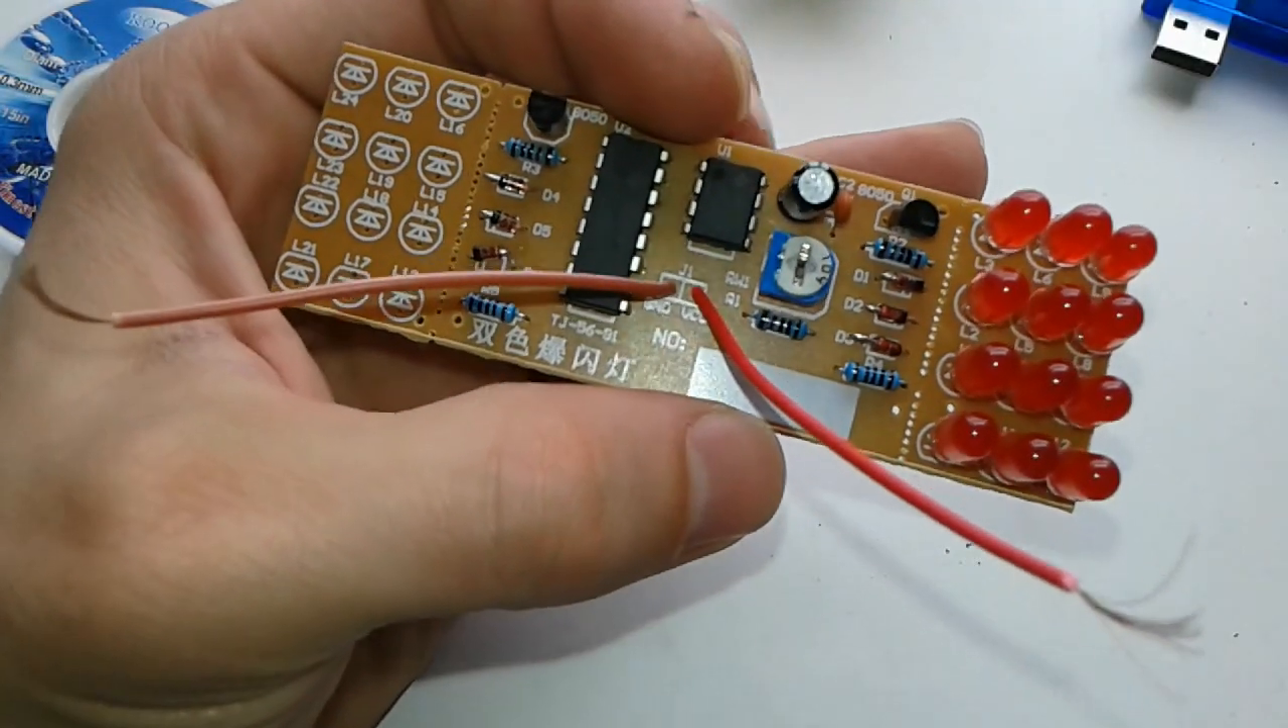I've finished one side now we're gonna put the LEDs on the other side and then we're gonna start to solder the LEDs.